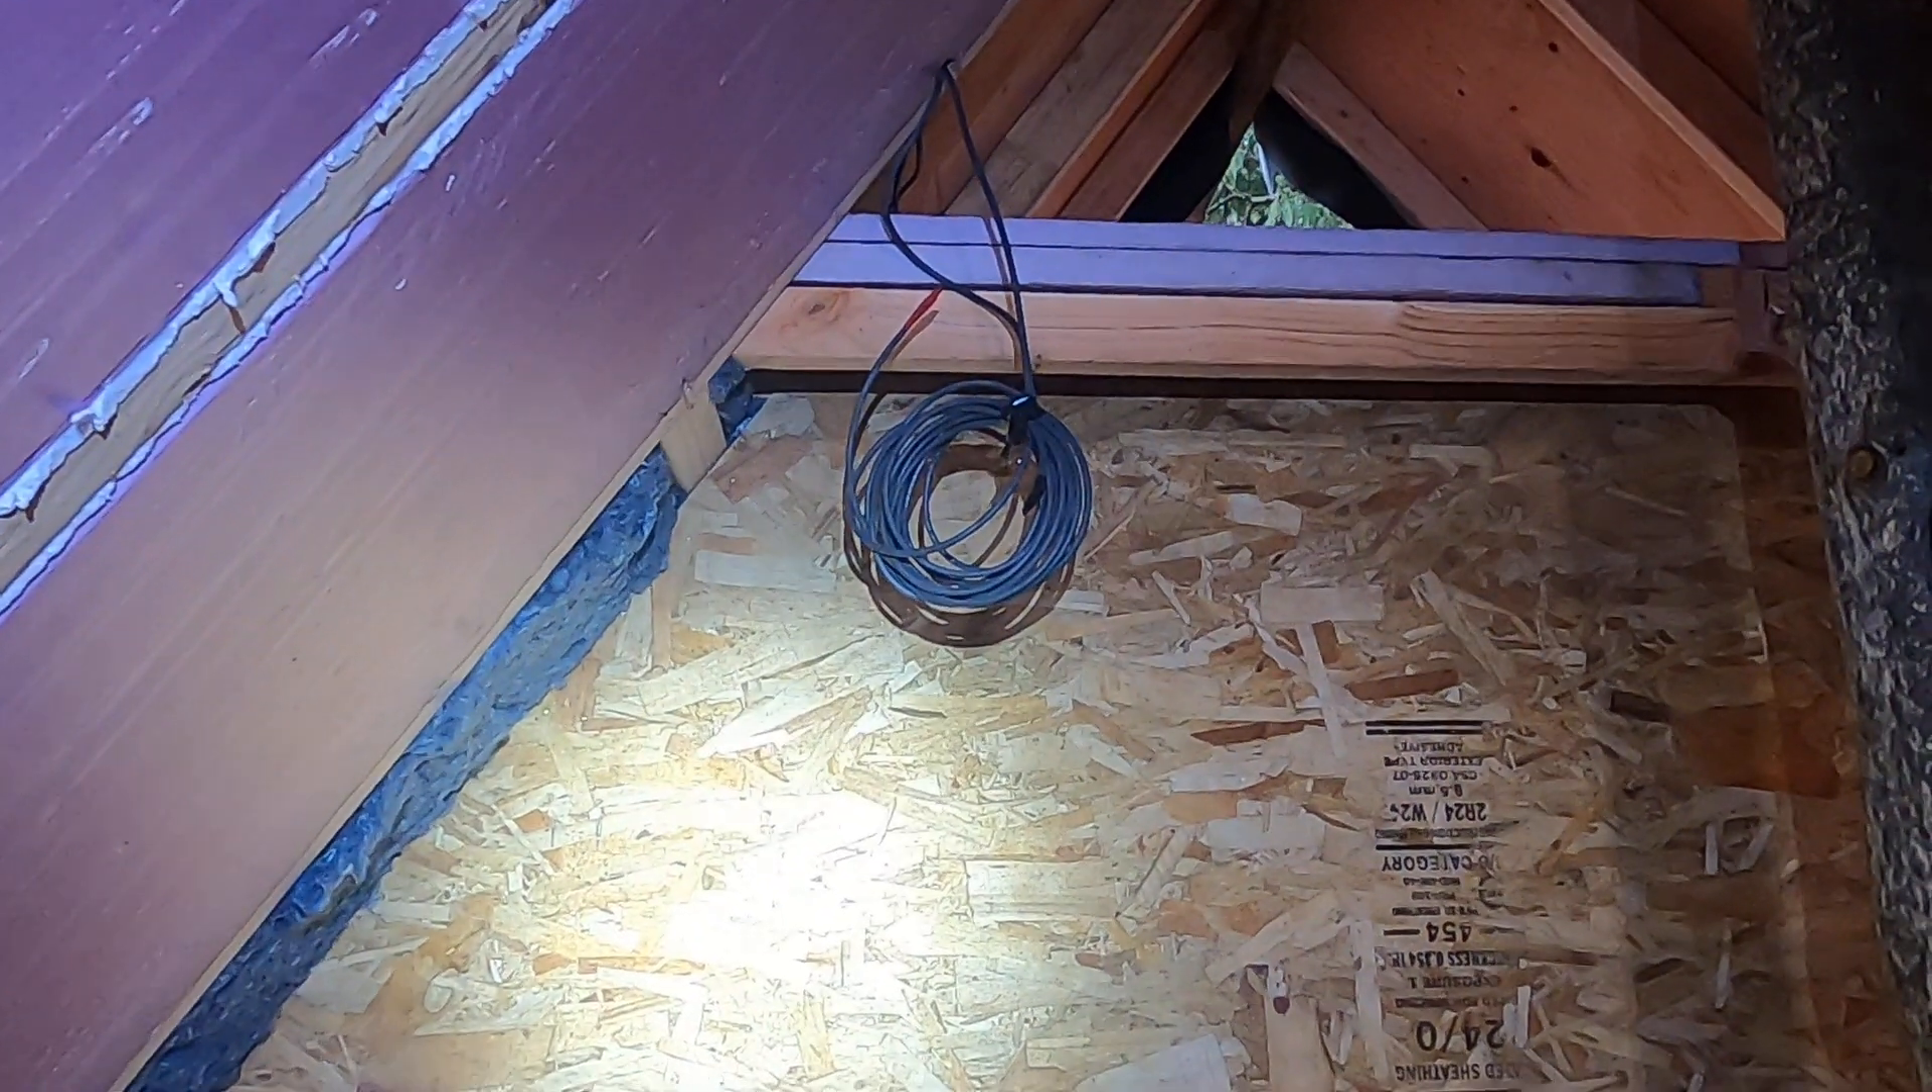There's the 10 gauge input from the solar panels waiting to be connected to something.